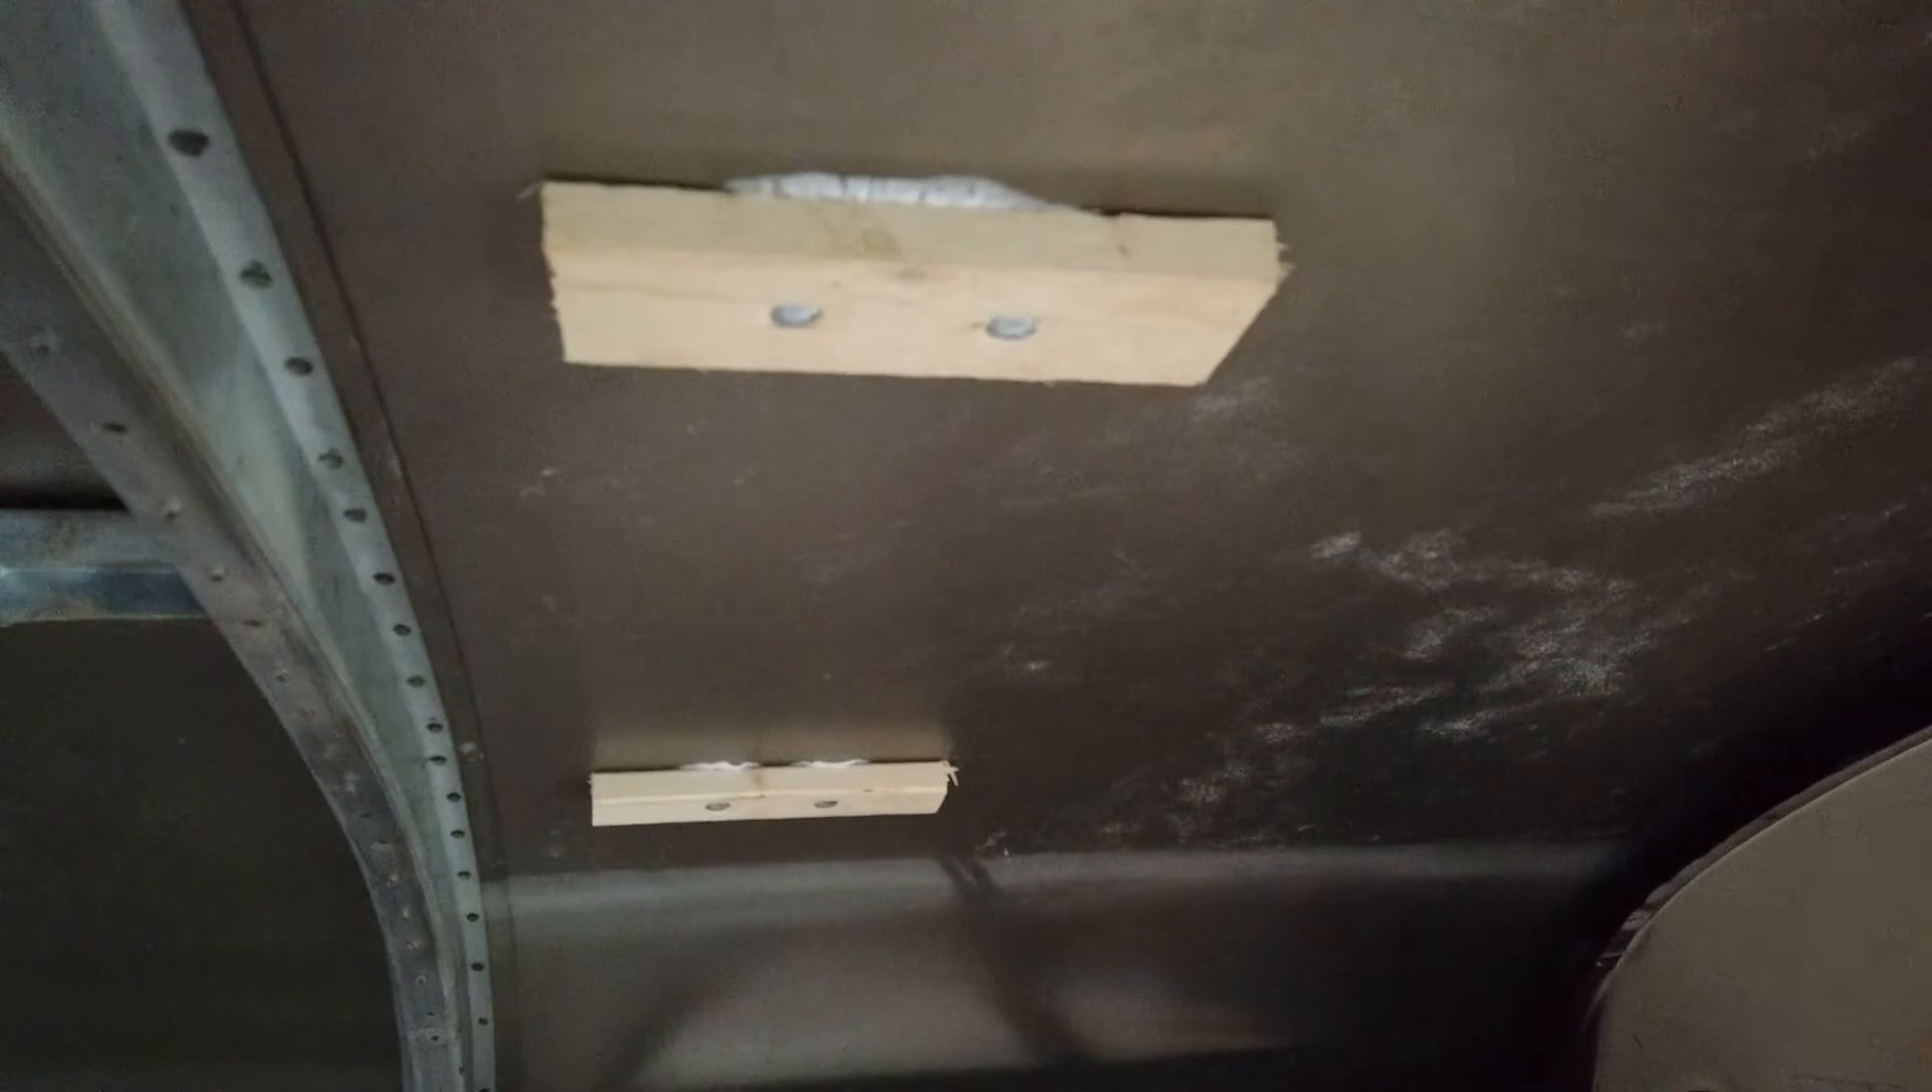We used carriage bolts through these blocks of wood and the roof metal.